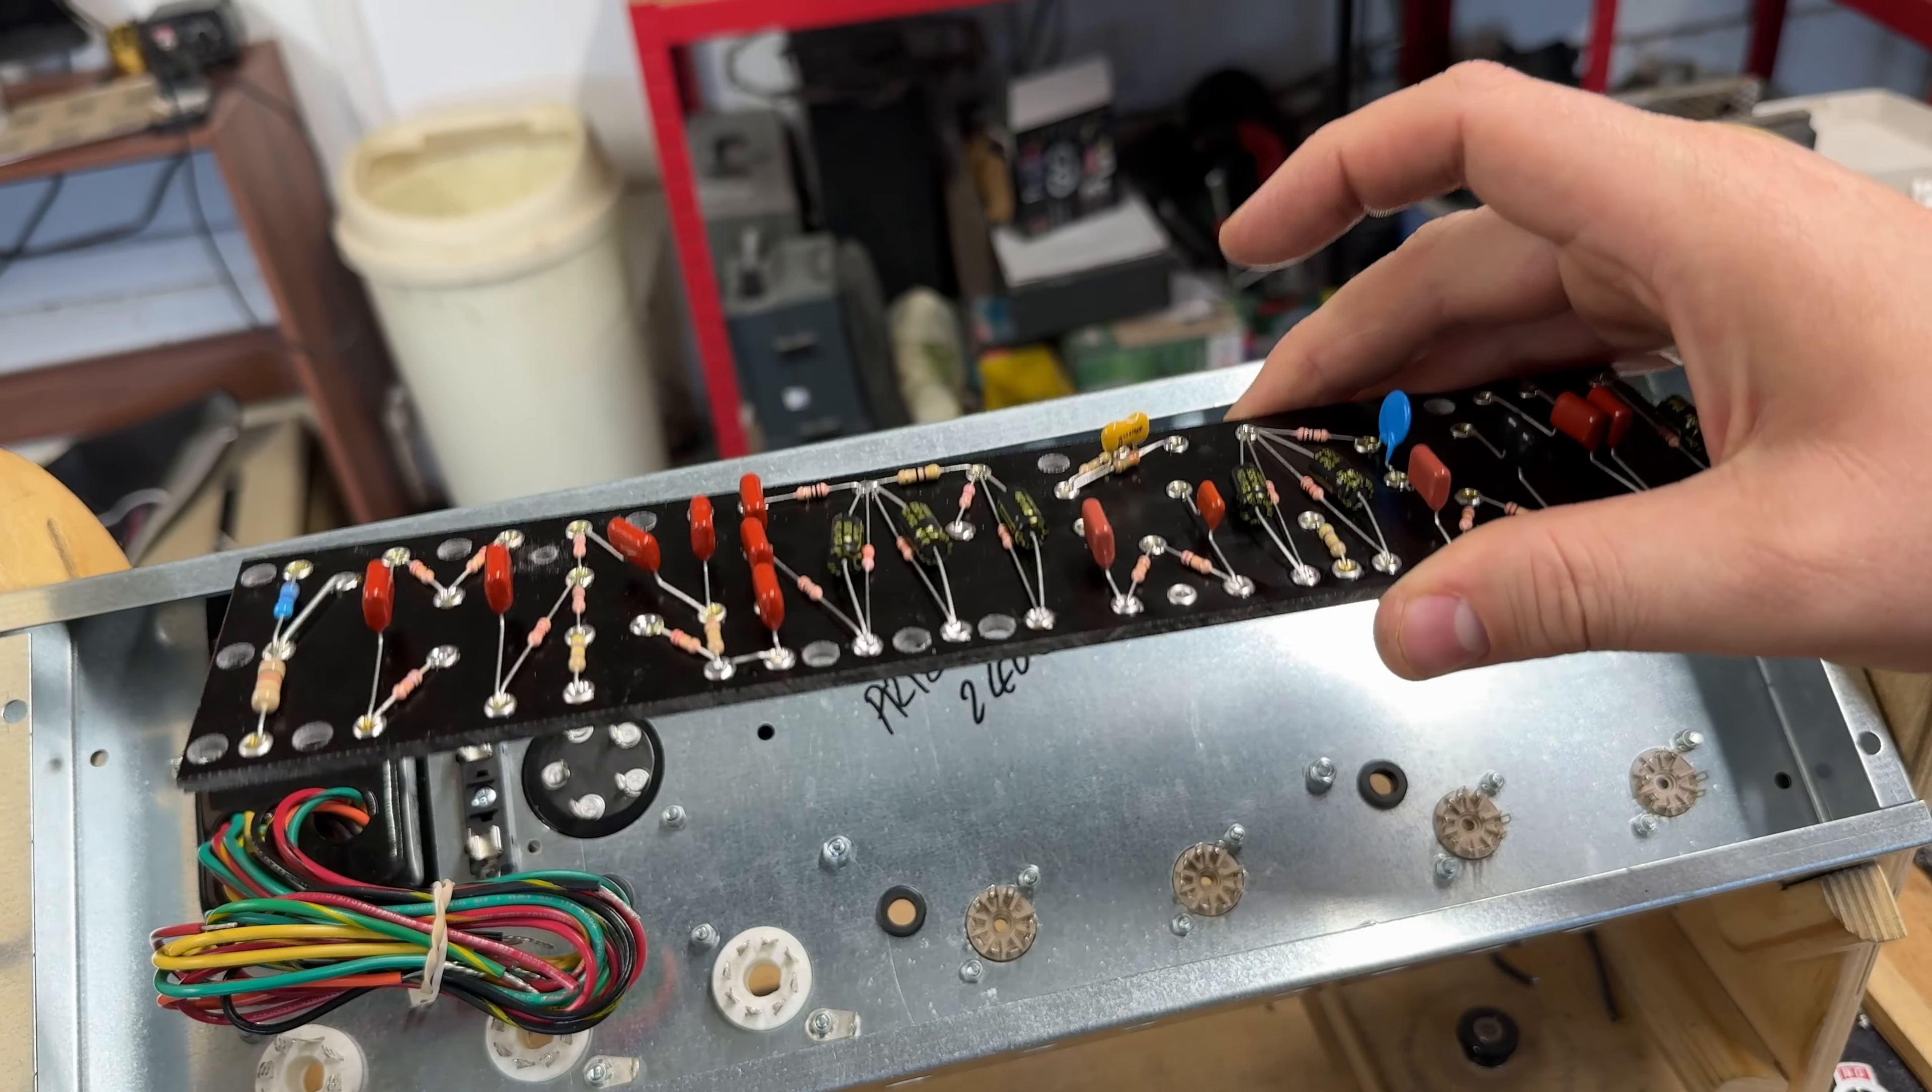So I've drilled the board out, fit the eyelets, and I've just populated it.